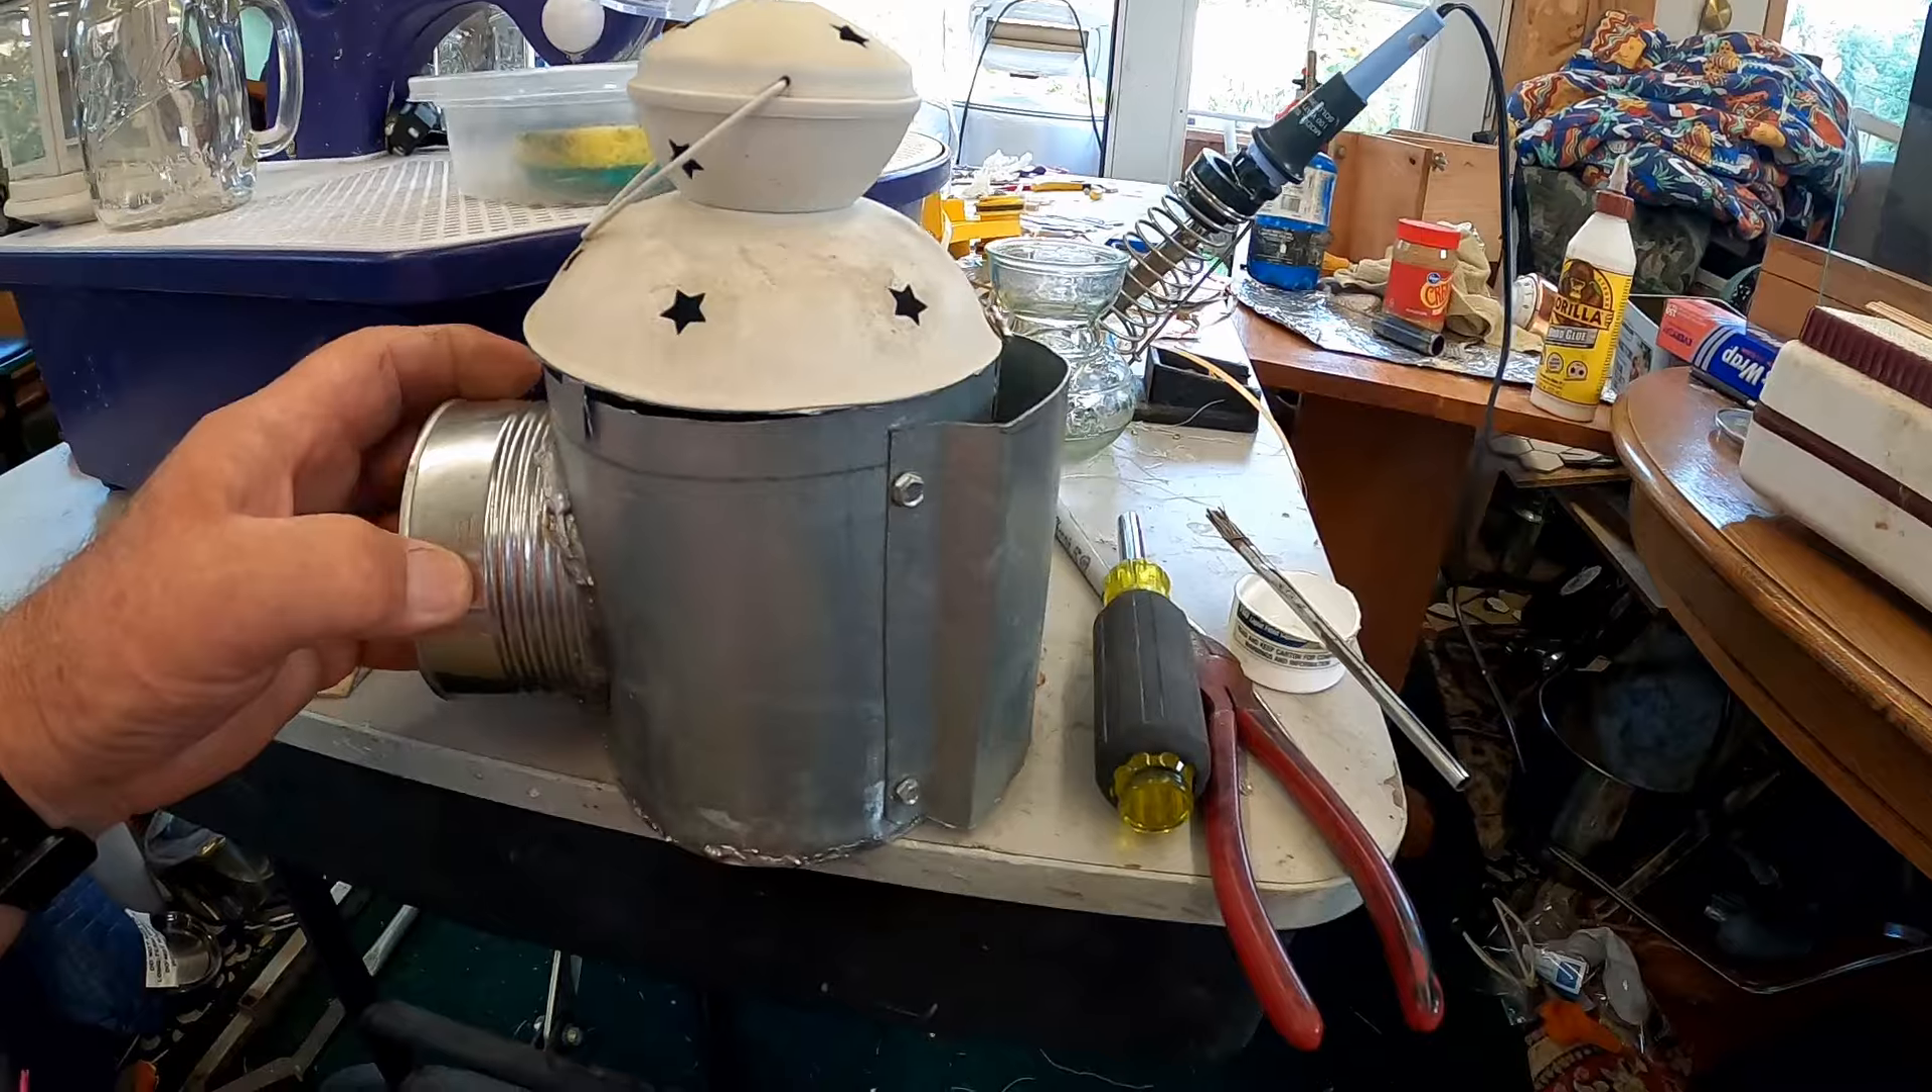I put the back on that's a heat shield.